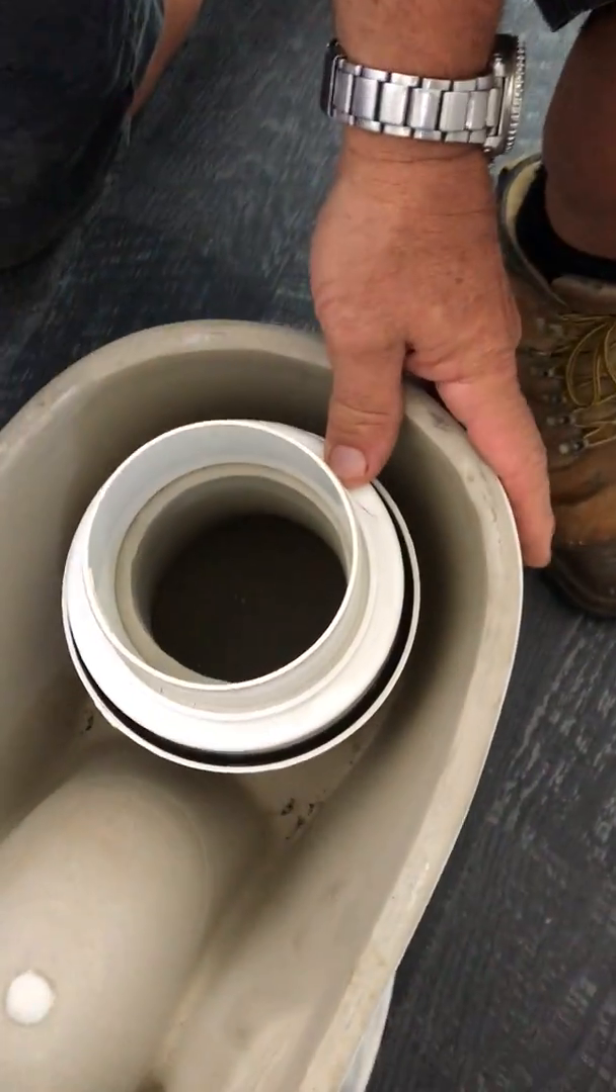Okay, in a perfect situation, we've got a straight through pan connector, which when we fit it onto the pan and the outlet, if you put the camera up here, you can see that the pan outlet is 100 % clear.